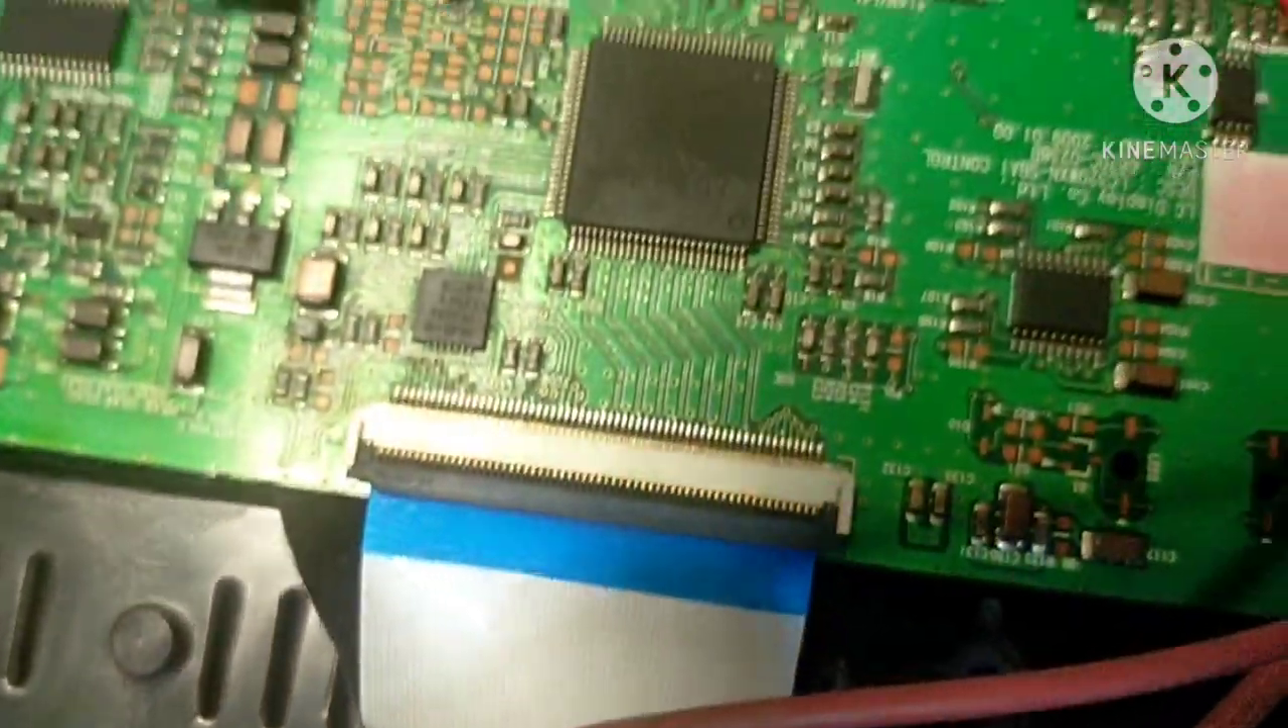Ito guys, naibalik ko na yung flex nya. Papunta dito sa panel.